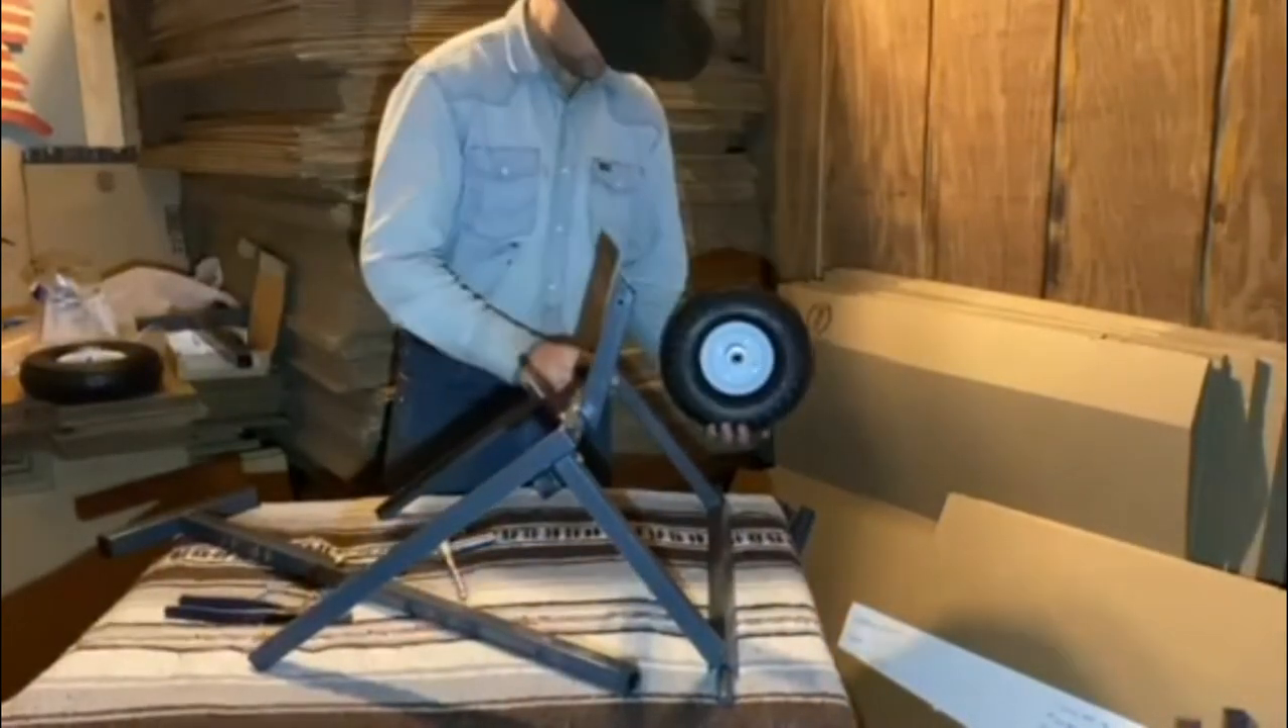So now before we put our handle on, the last thing all we have to do is put the wheels on.